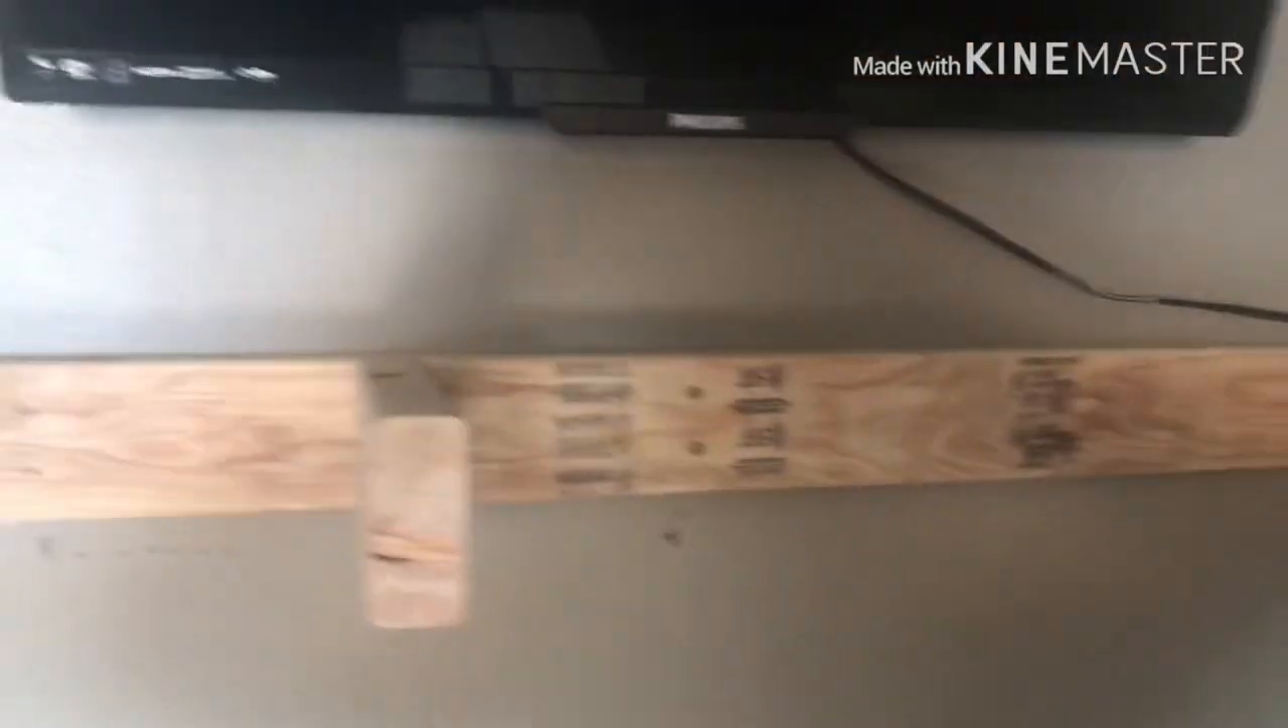Okay, so we have our support for our shelf up on the wall.